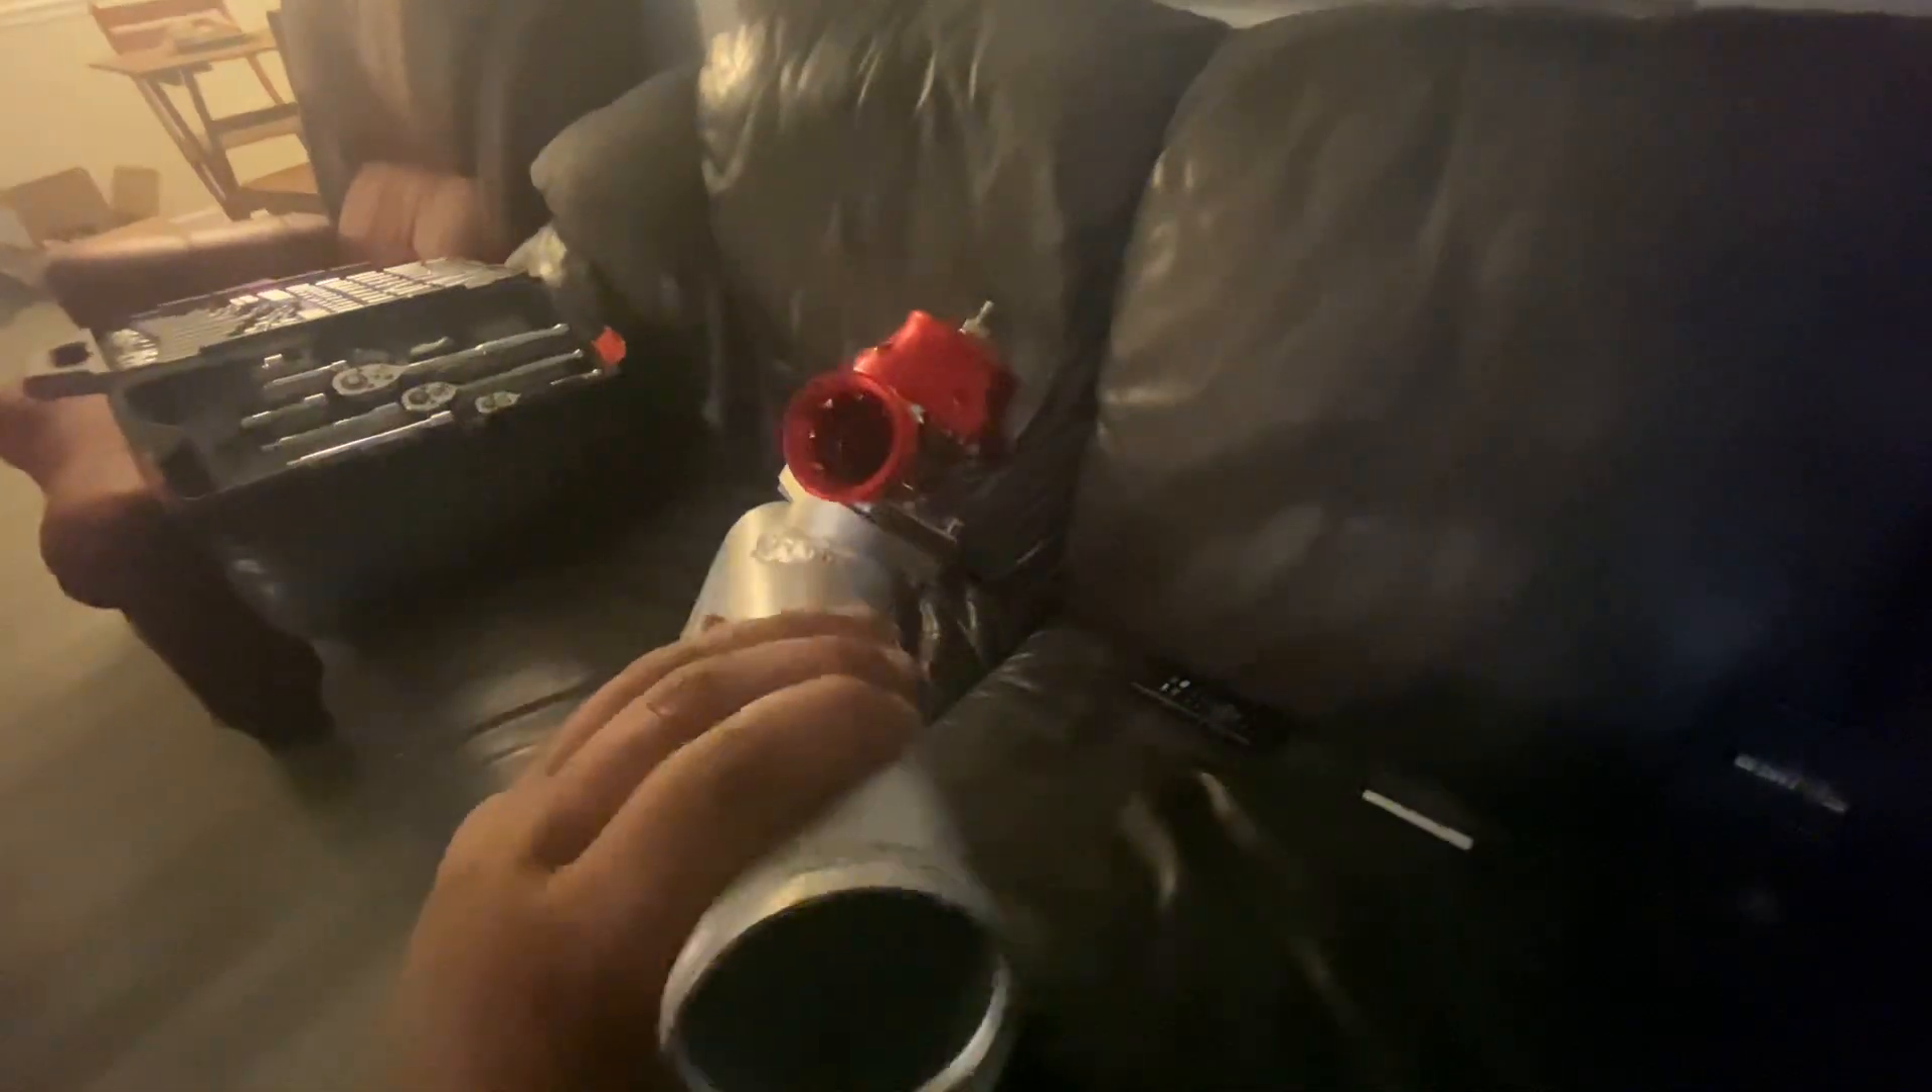Really random but got the blow off valve mounted on the charge pipe That goes up to the throttle body.